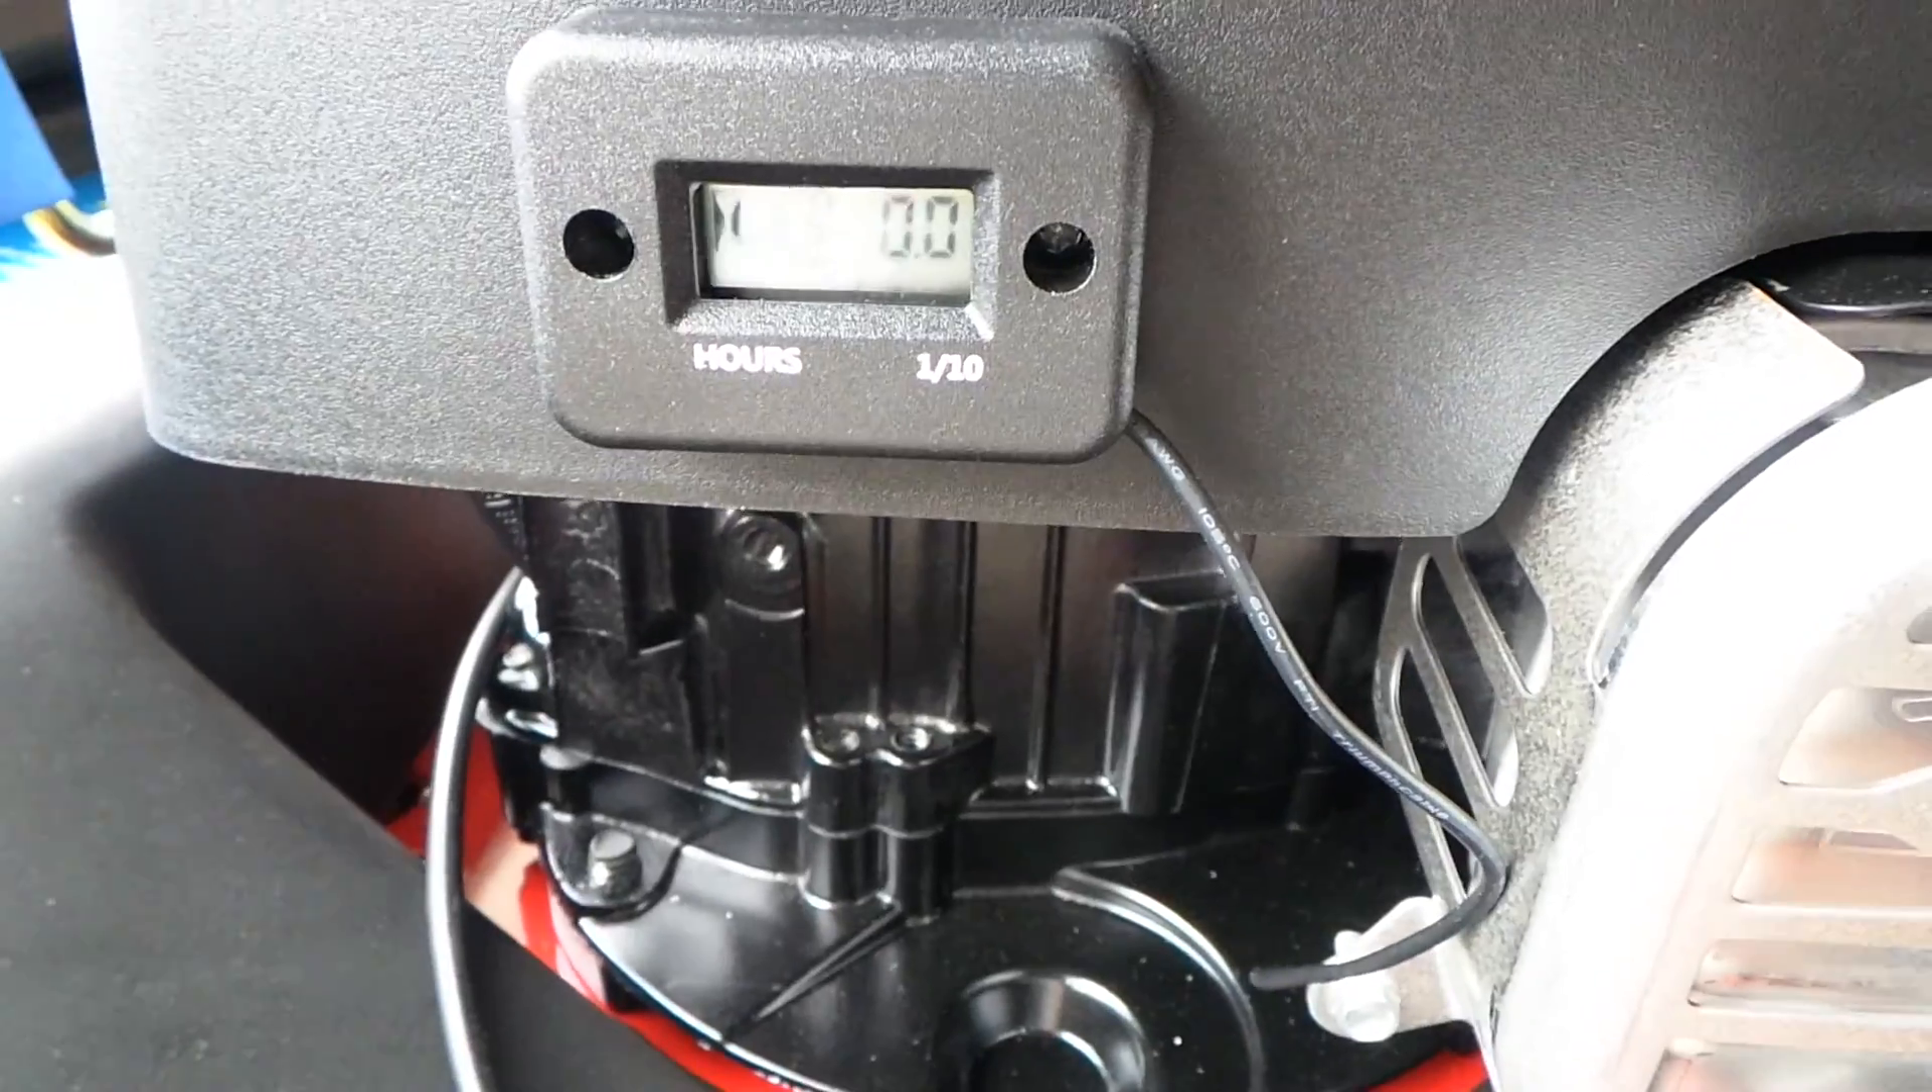Your display is attached to your plastic cover of your engine.